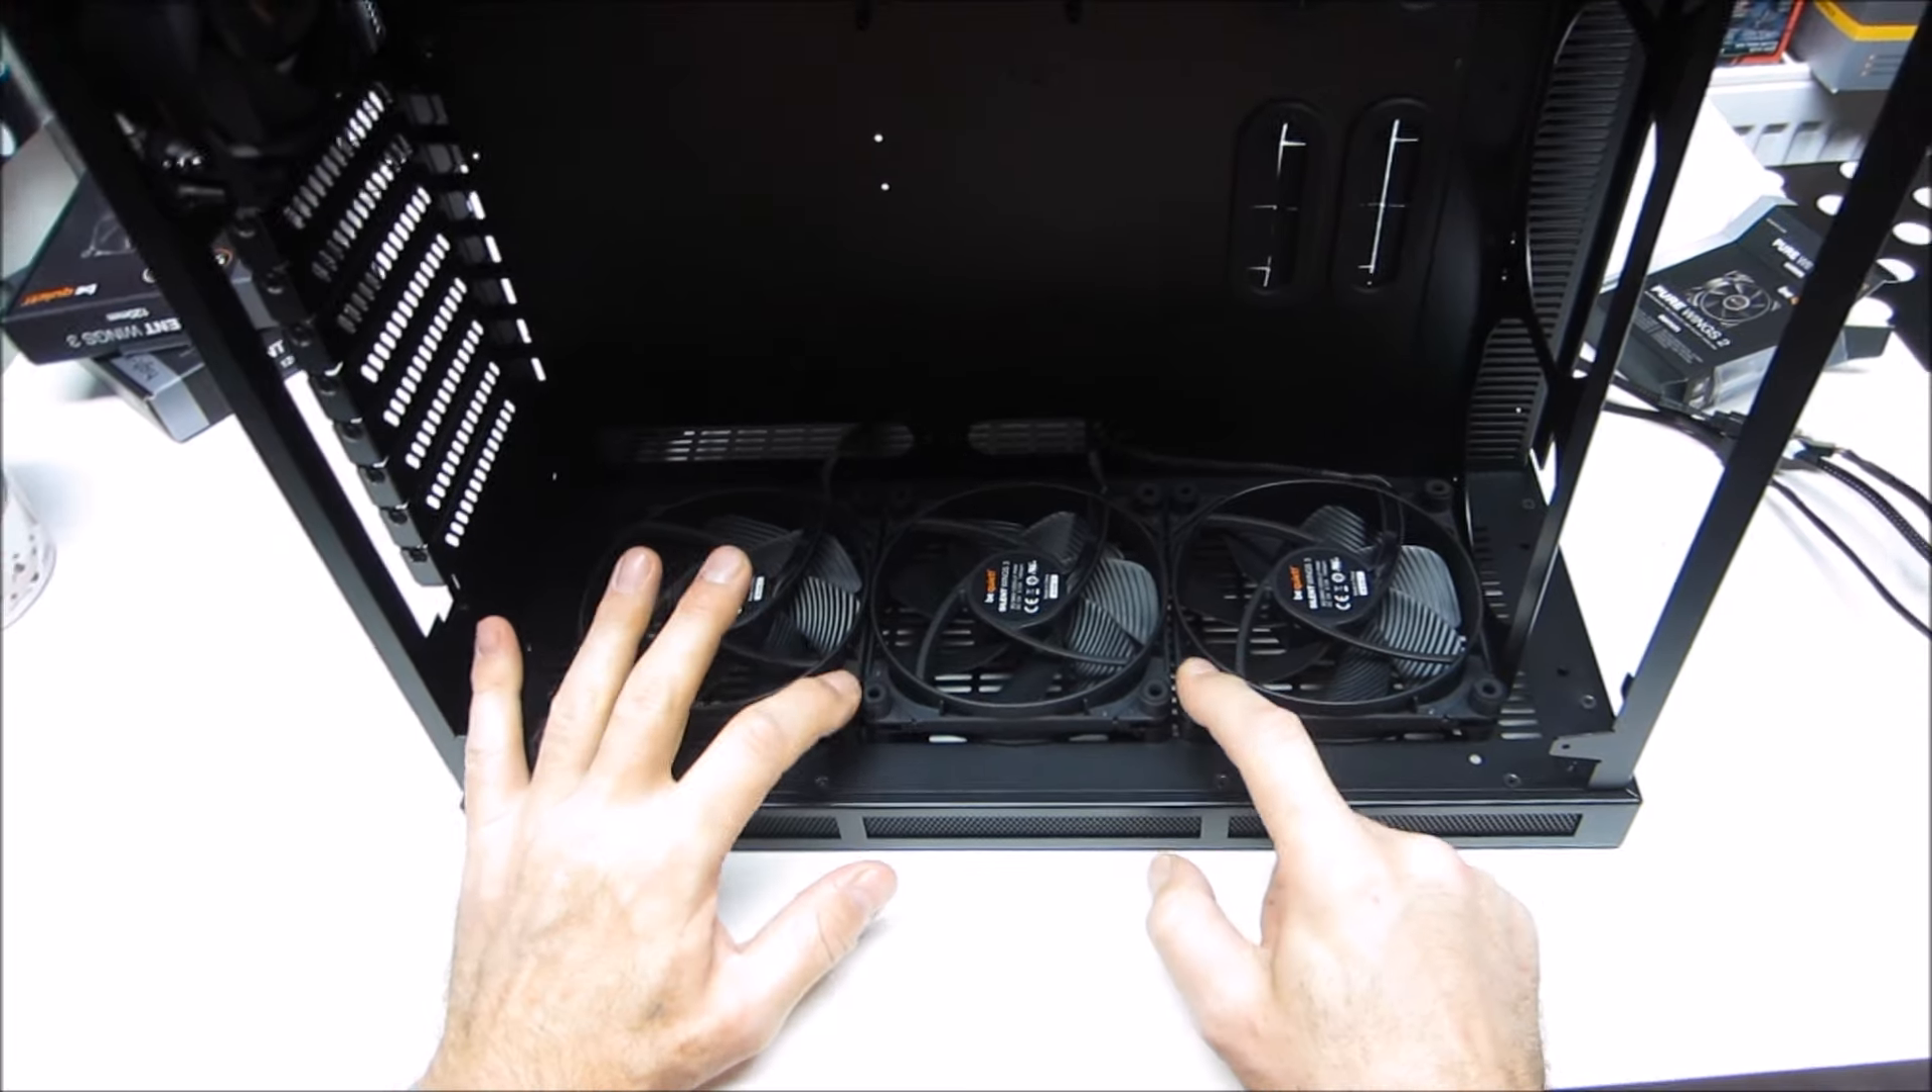Jetzt haben wir hier unten auch die drei lüfter installiert.